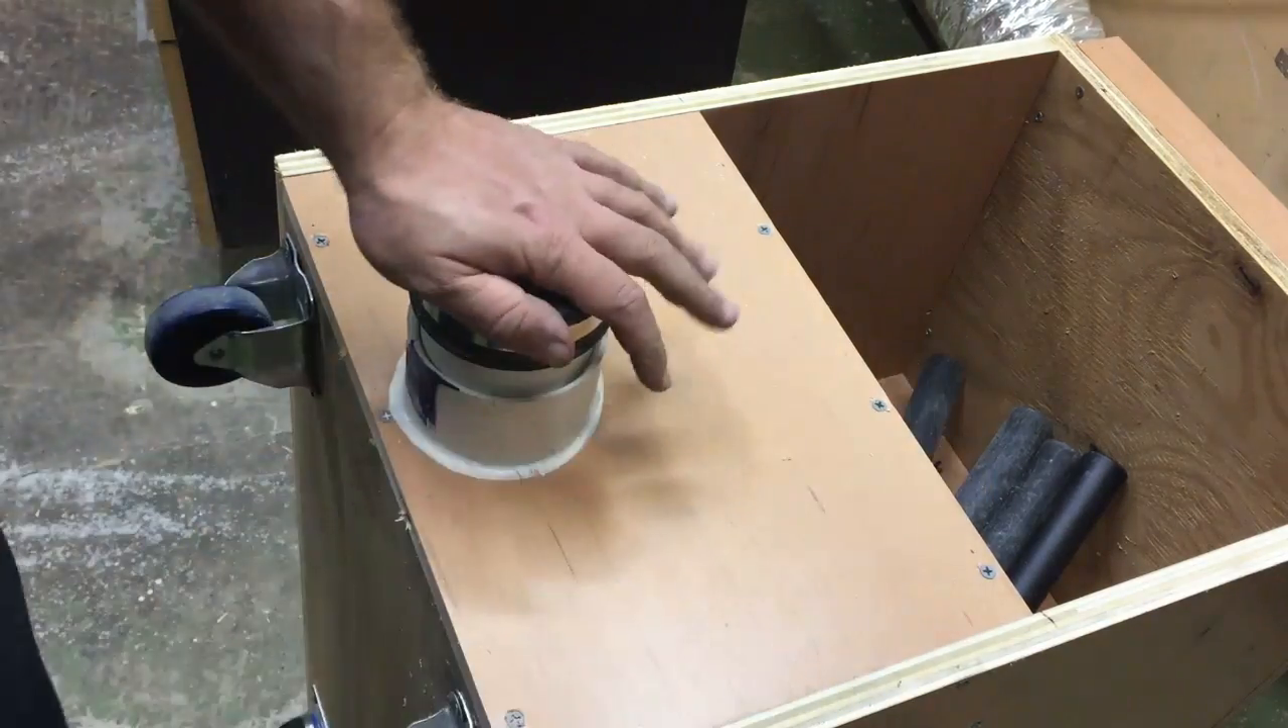And then I installed a small section of three inch pipe and put a cover over it to keep it air tight.